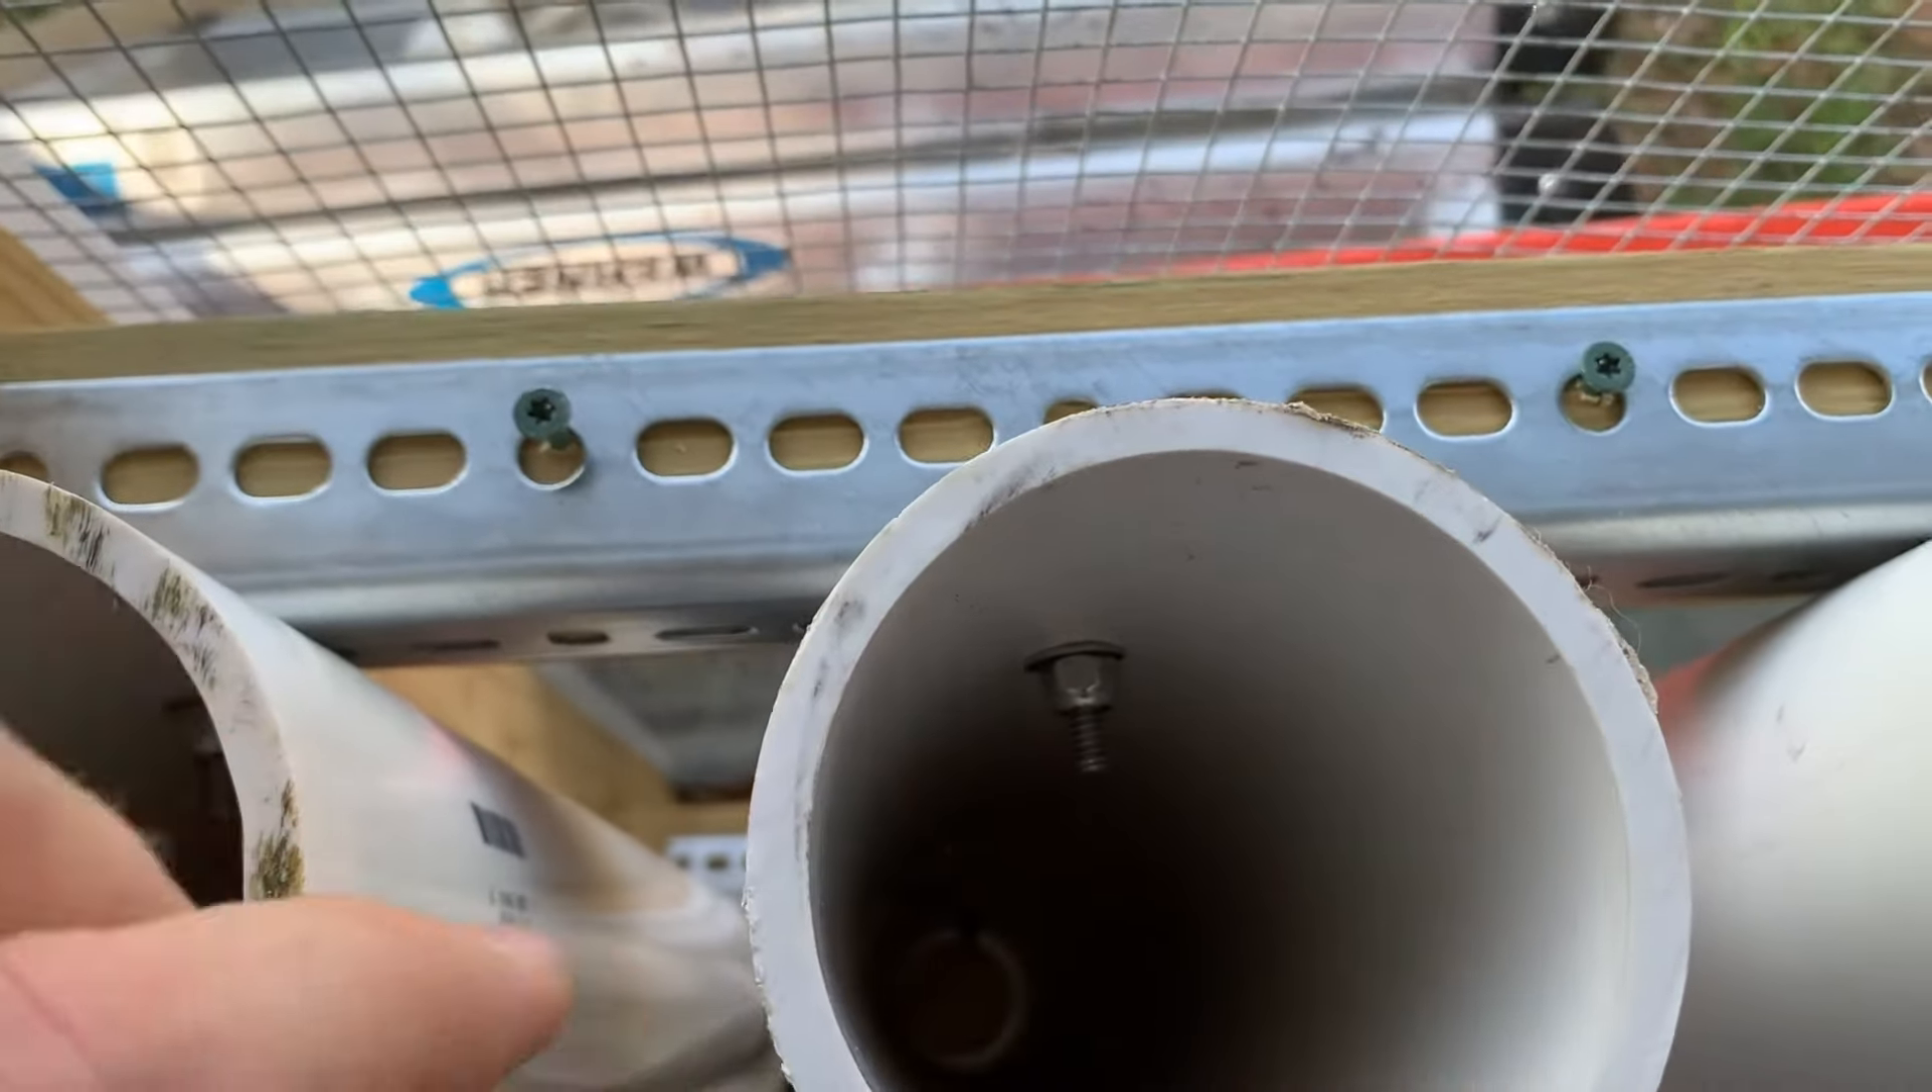See how the screws are in there. And the rail is sitting supporting the weight of the tubes.